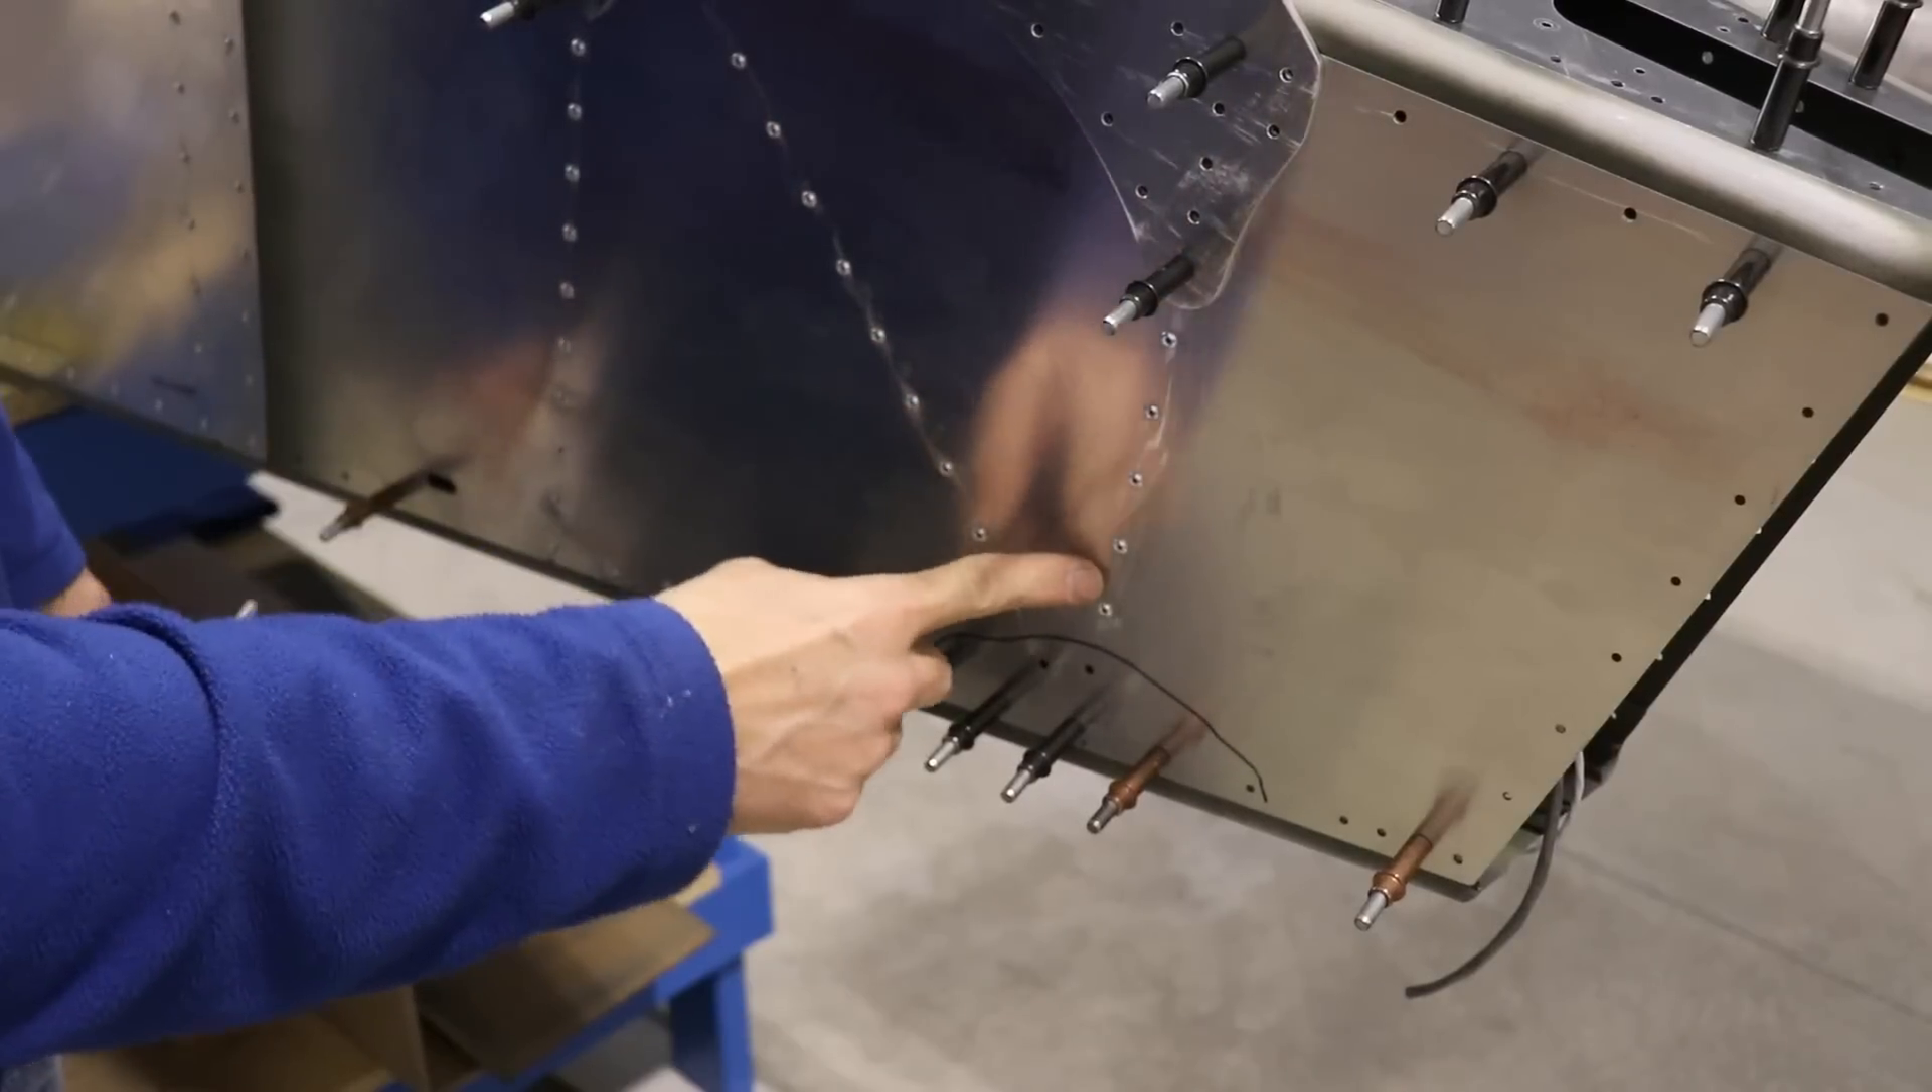All right, I have all these rivets in and on the bottom and you'll notice I didn't rivet these ones yet.